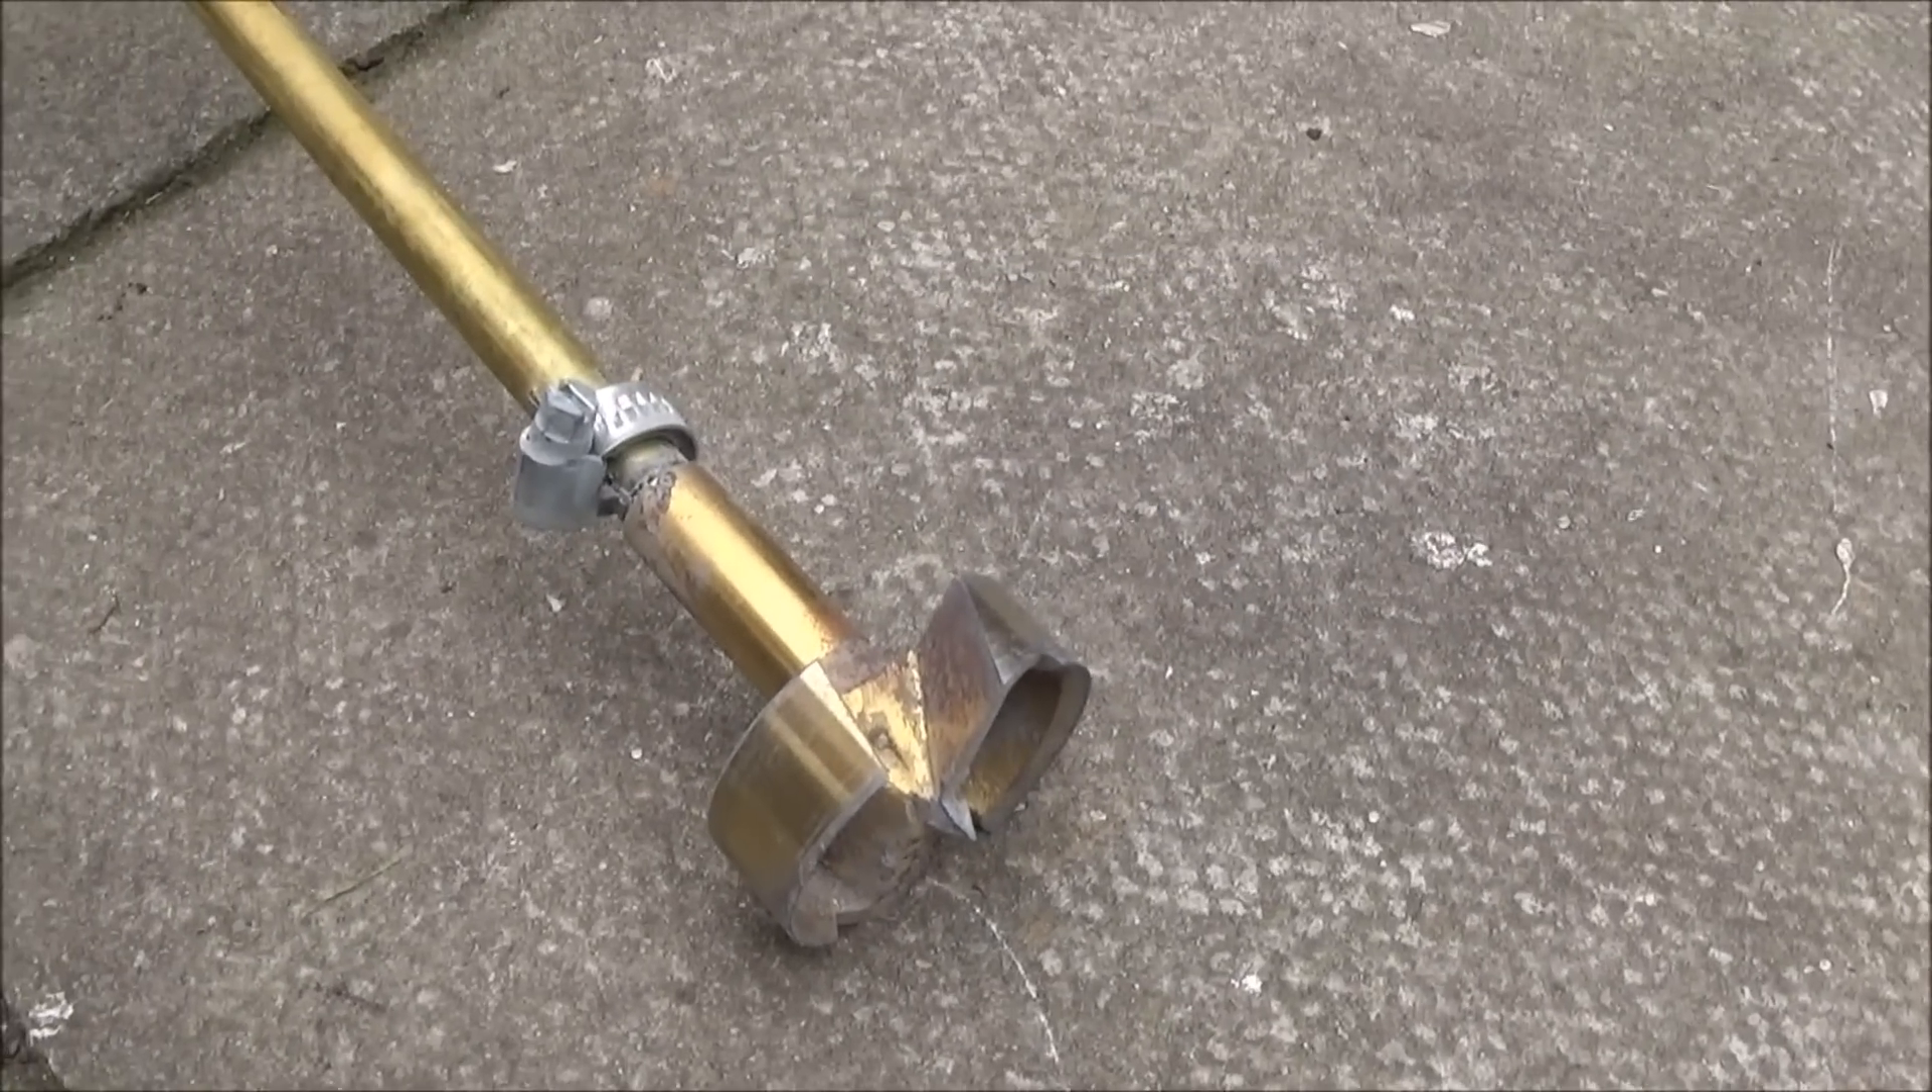The woodwork cutter a two inch cutter has been pushed up in the tube and is held in place with a jubilee clip.